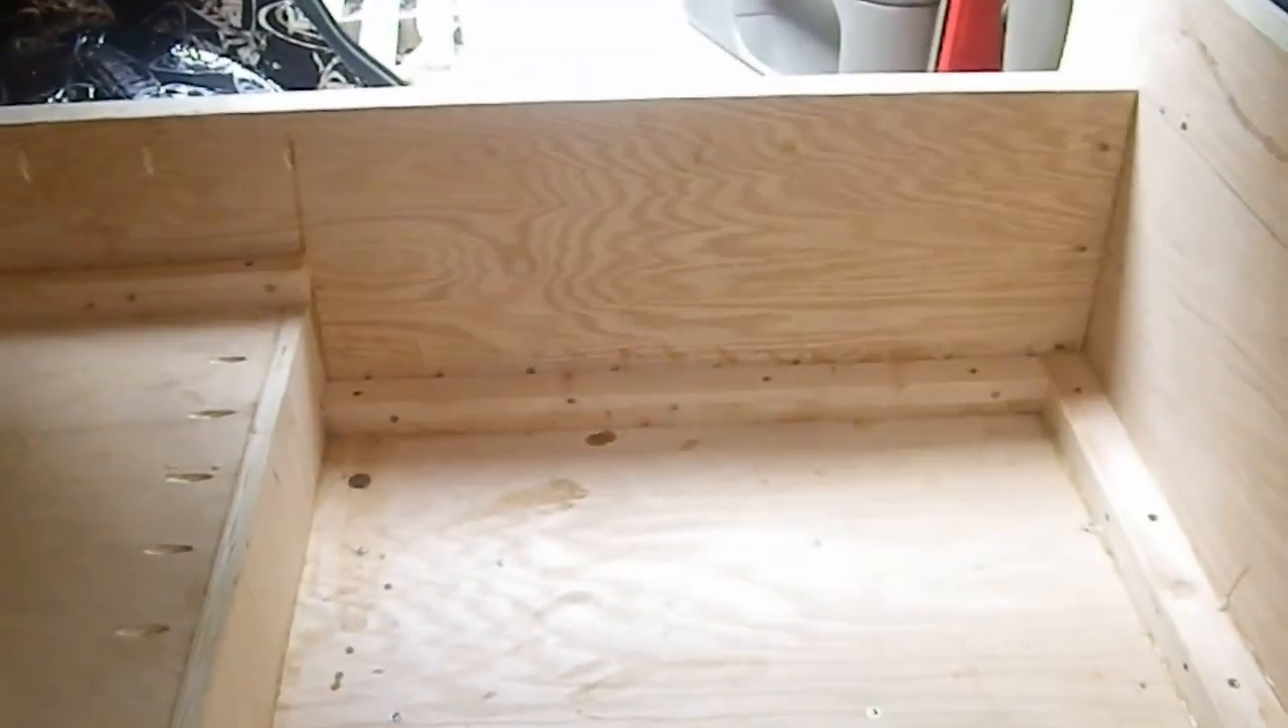I've got the sides put on you can see them right over there and then I've got all these little braces that you see.